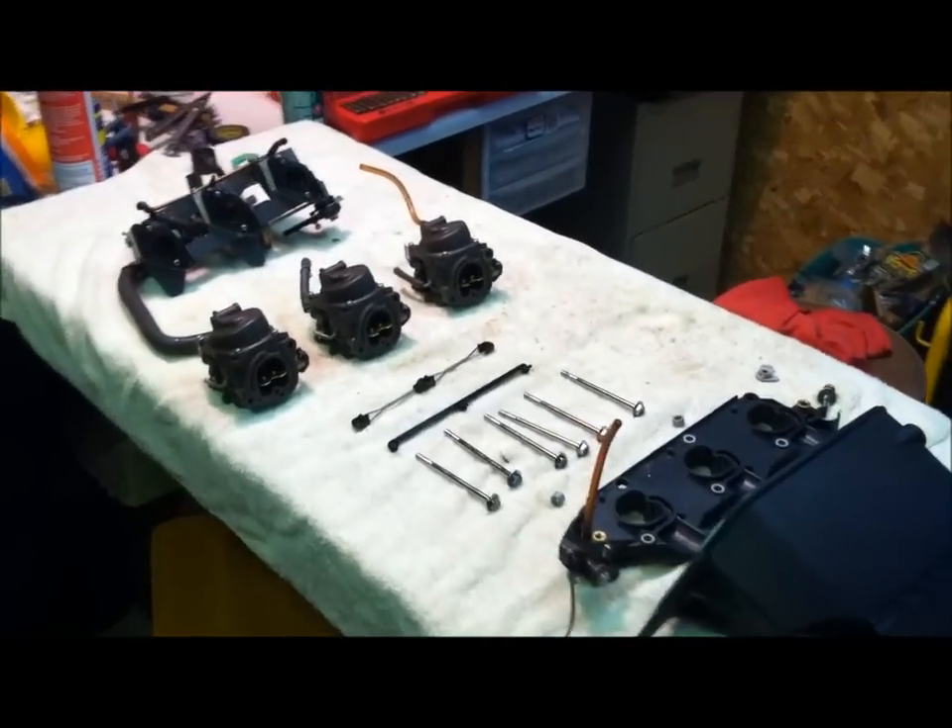Complete tear down of the carburetor and manifold.